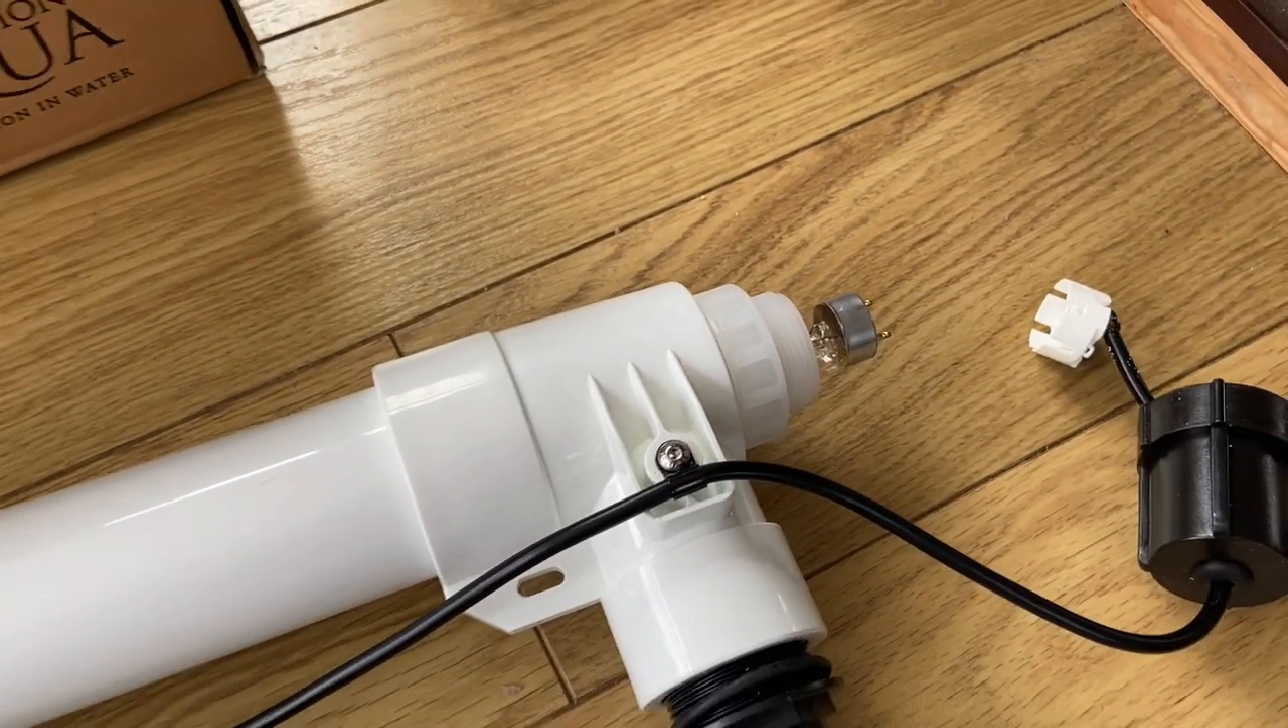So, I've got the bulb in place.